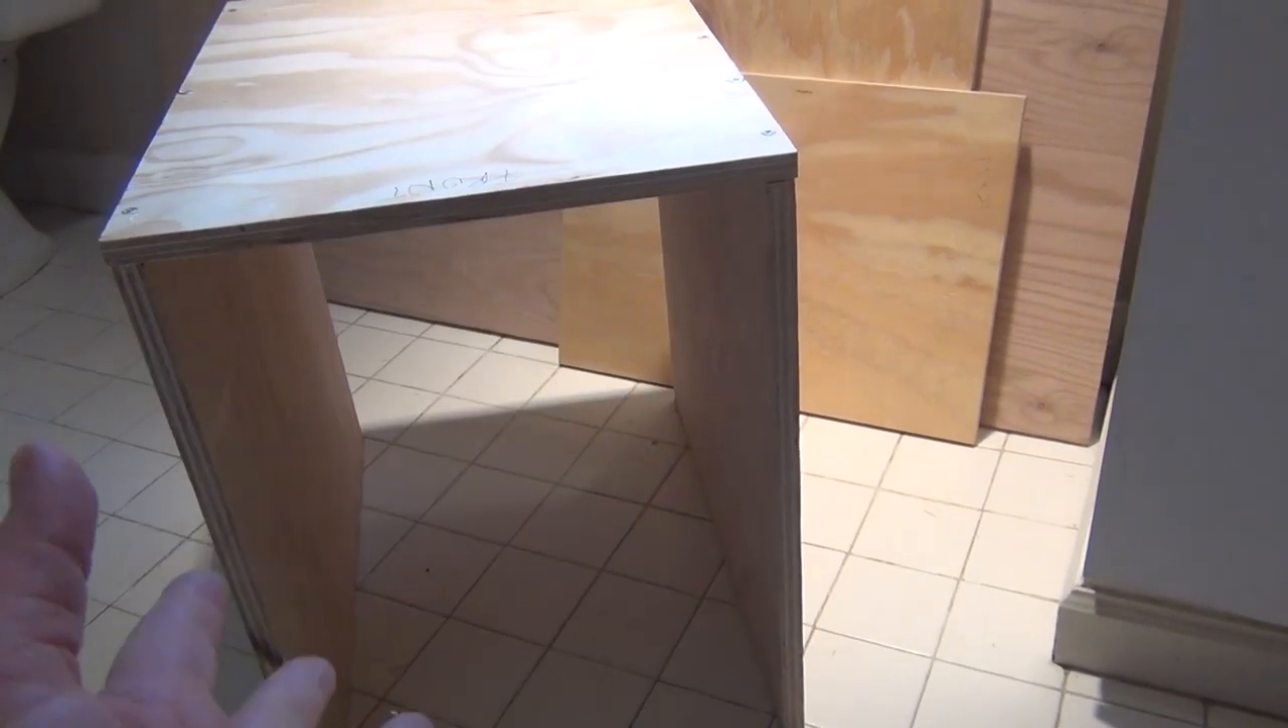Okay so here's the armature for the first cube all I have to do now is add the two shelves slide them in and then screw them on the side and we'll have one cube.